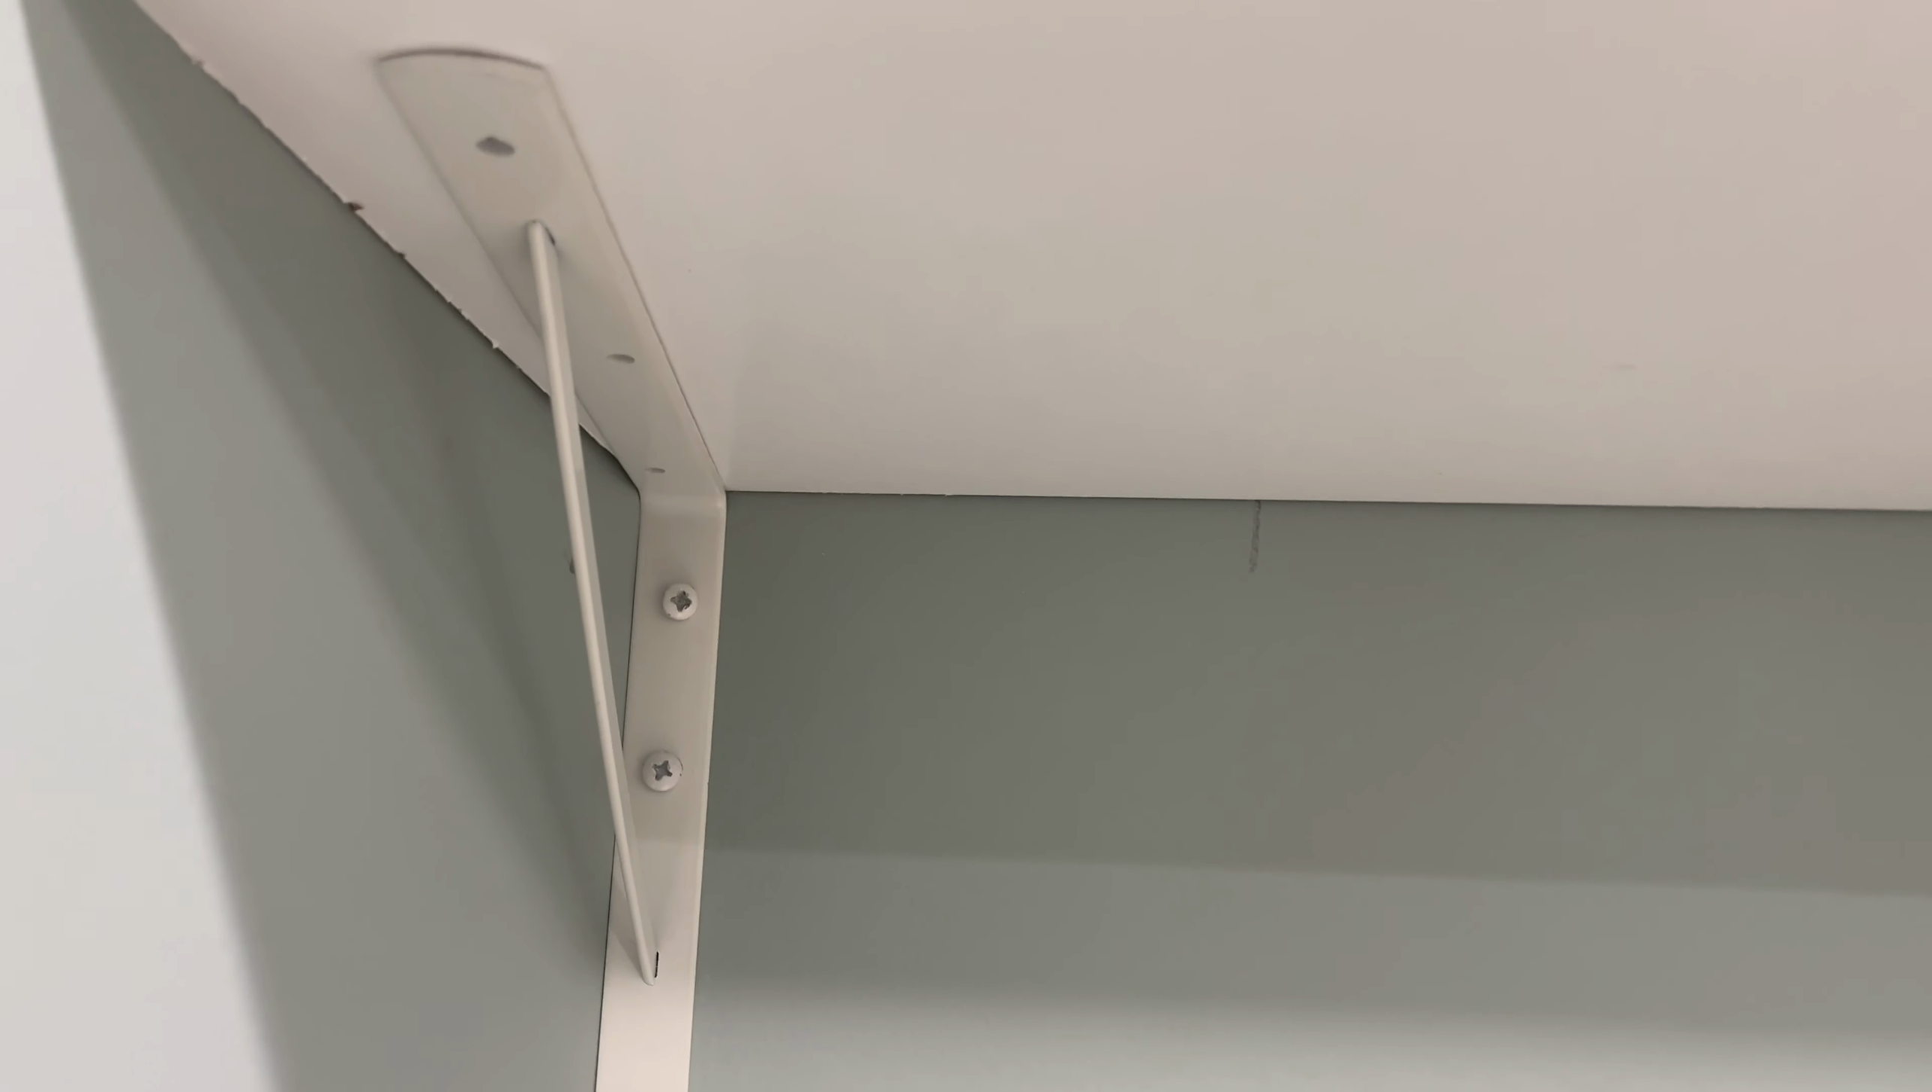As you can see, we have our bracket here that is sitting flush up against the back wall and coming straight back out at us.